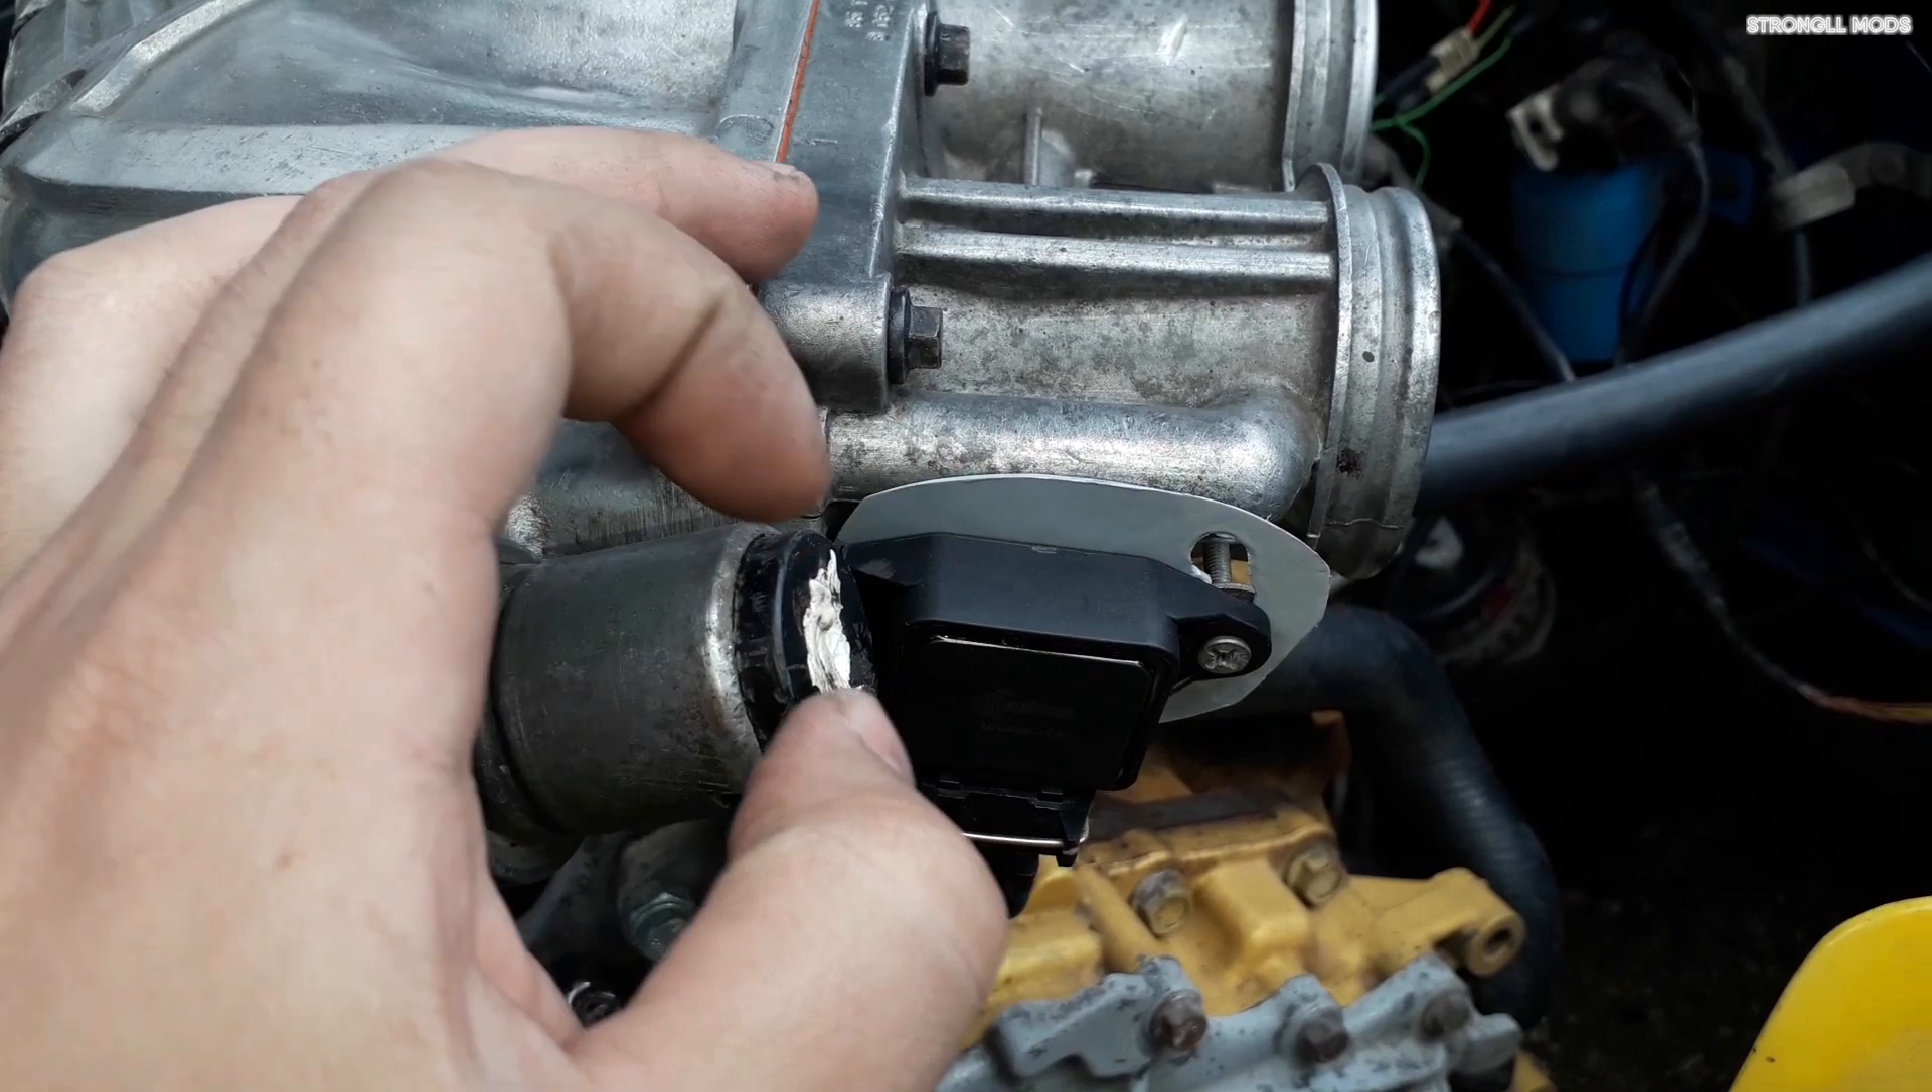Итак, датчик дросселя на своем месте. Проставочная пластина новая тоже уже установлена.